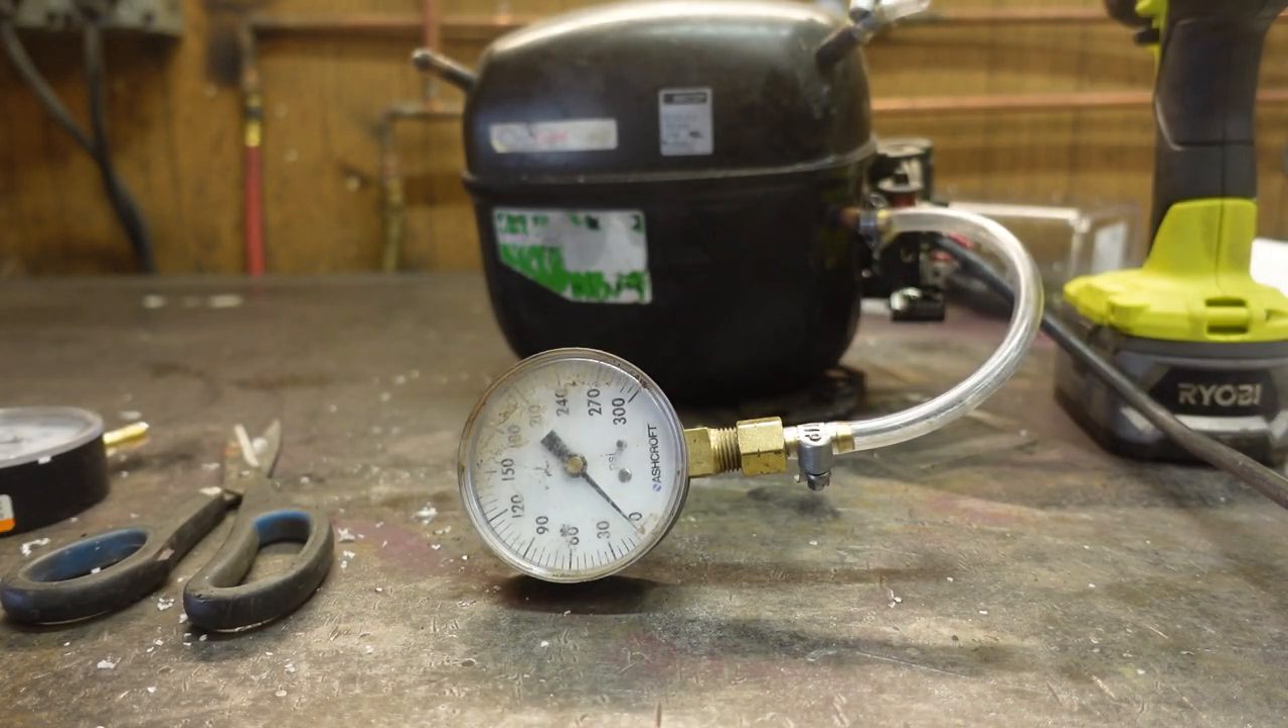All right, so I have the outlet of the fridge compressor hooked up to this gauge.